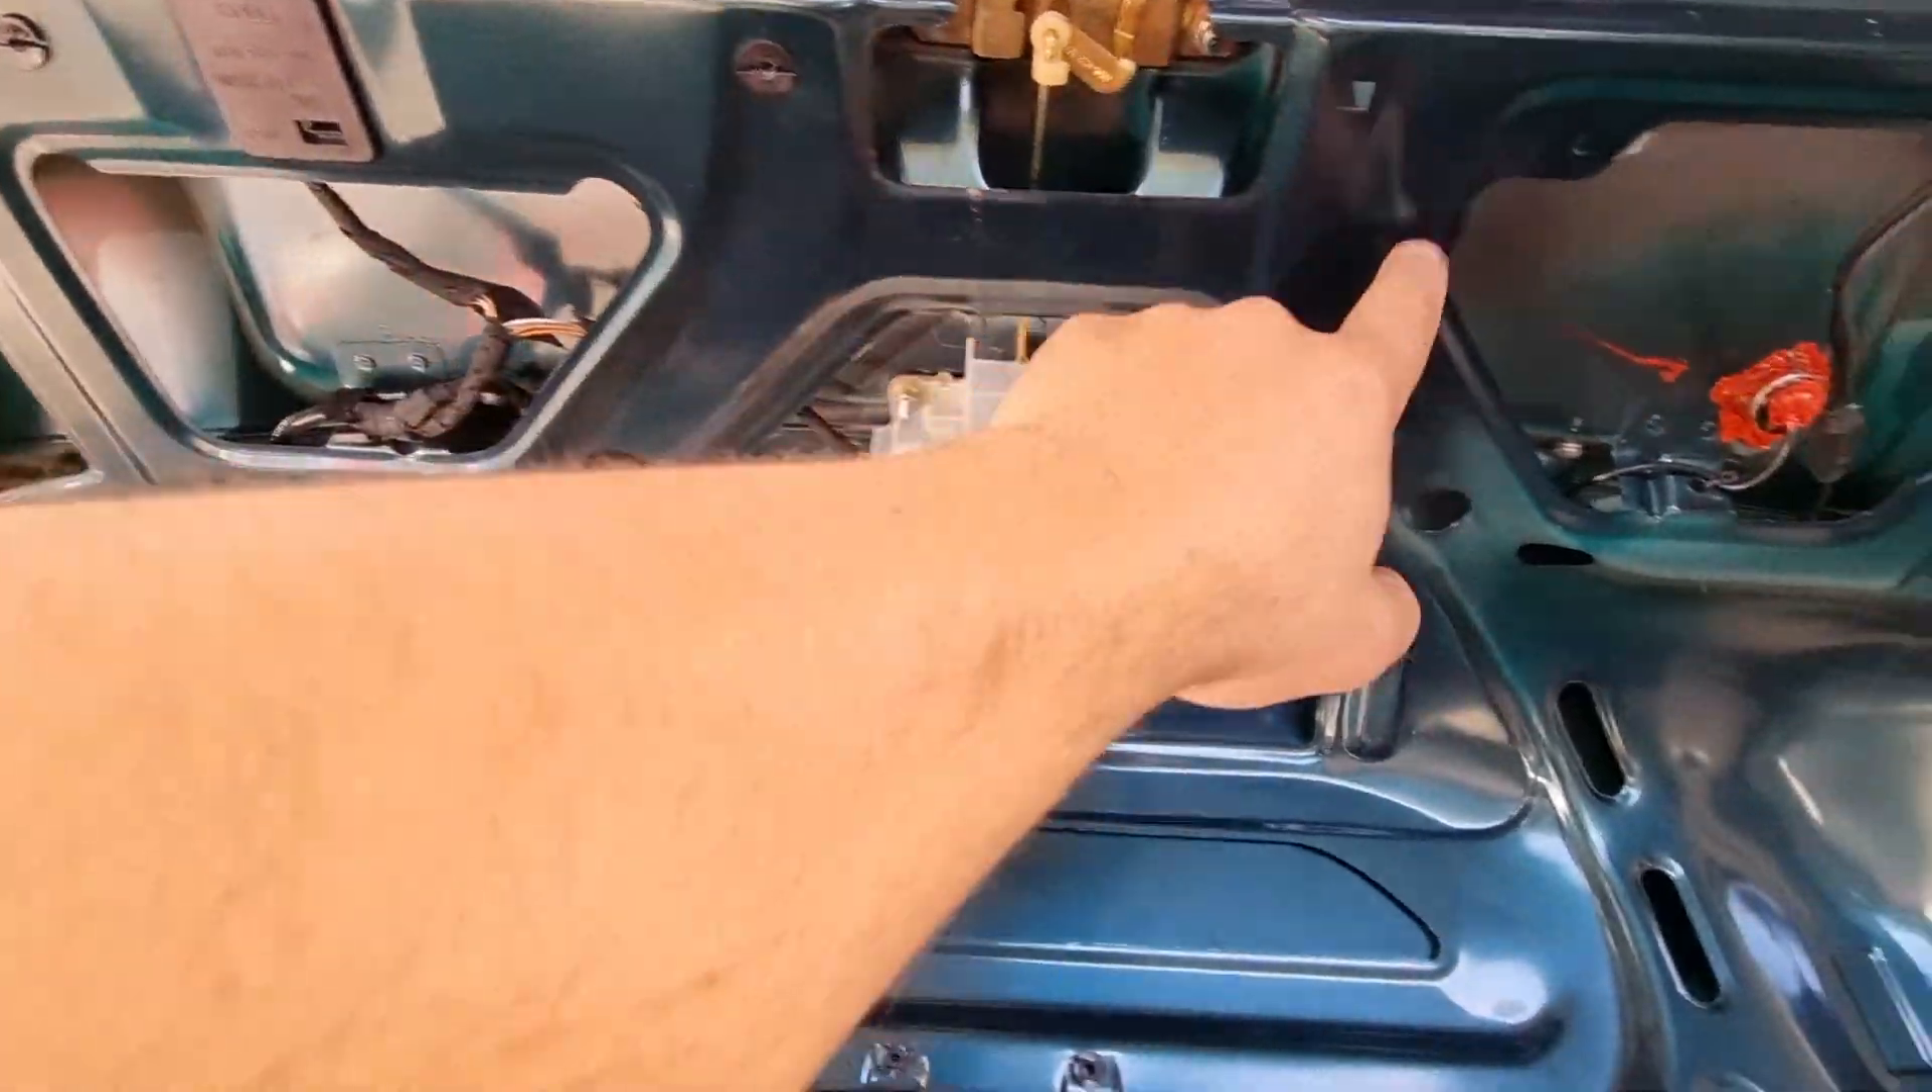Ich habe hier die verkleidung auch noch nicht dran.